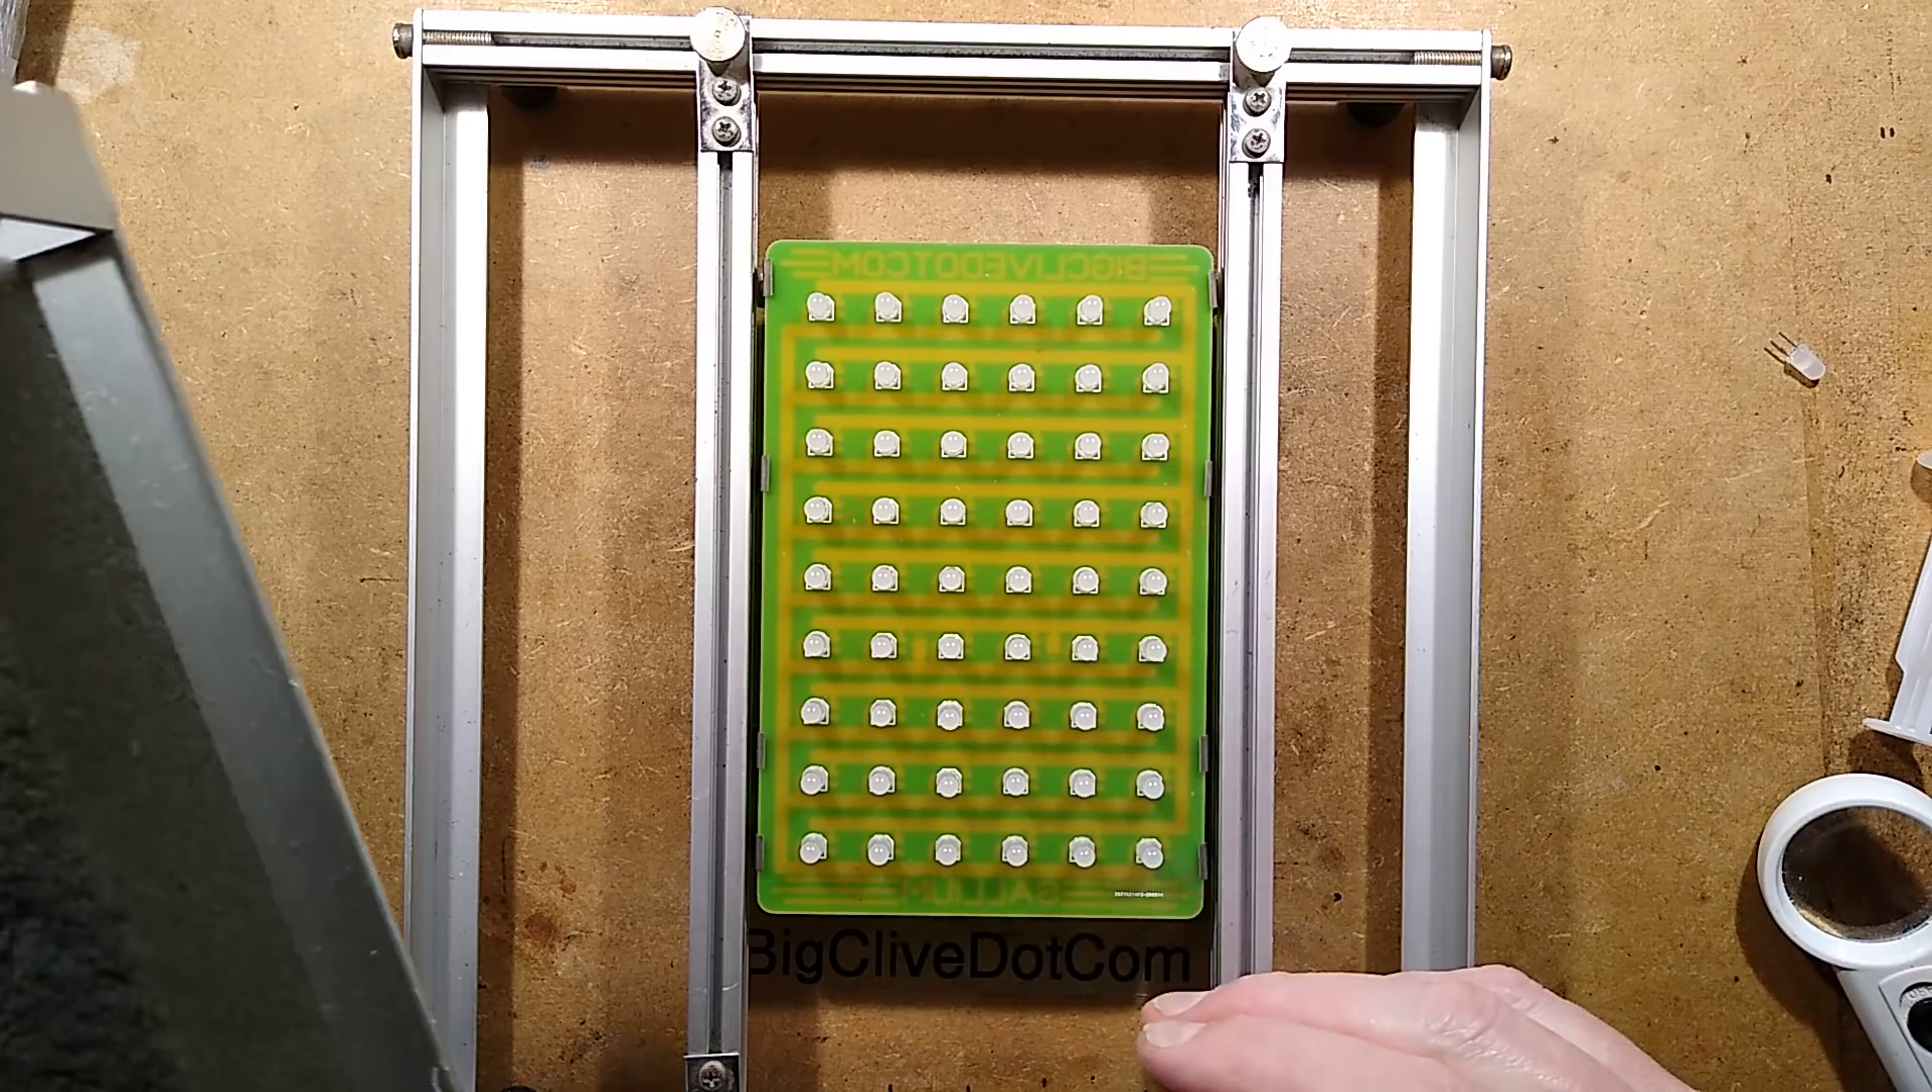The LEDs are all in place.